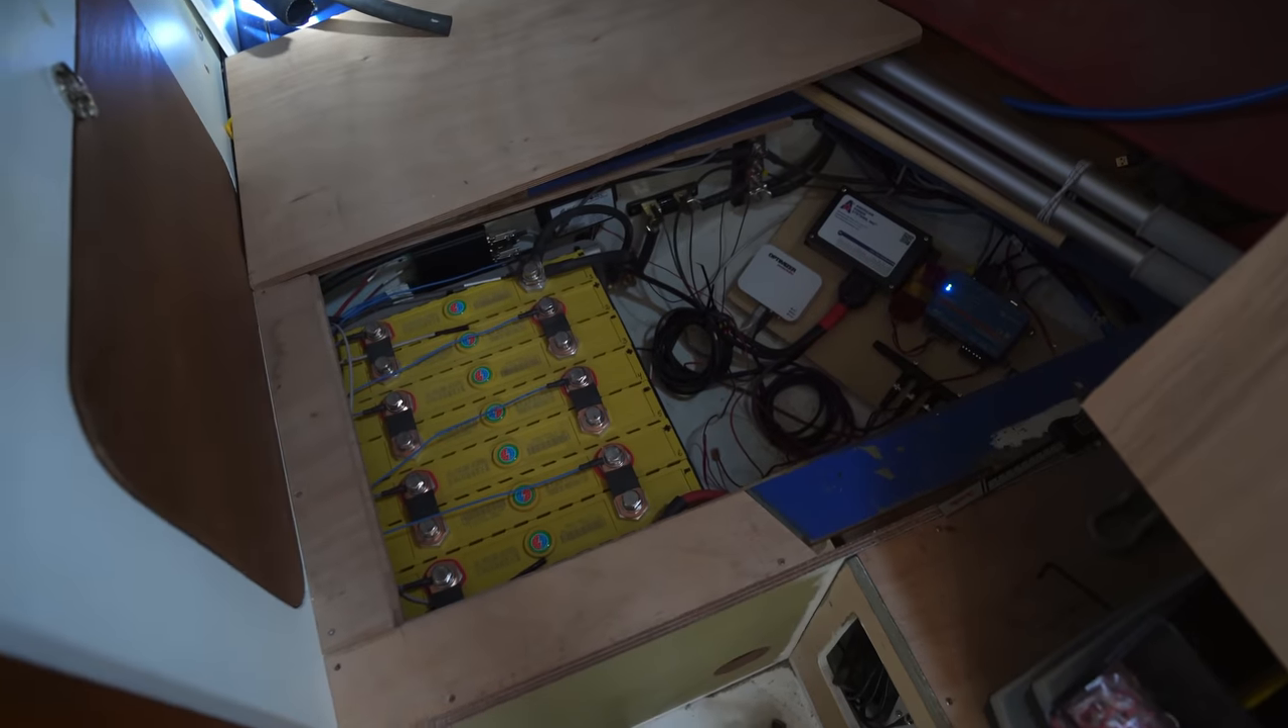Clearly this is not perfect there's more cable management needed.